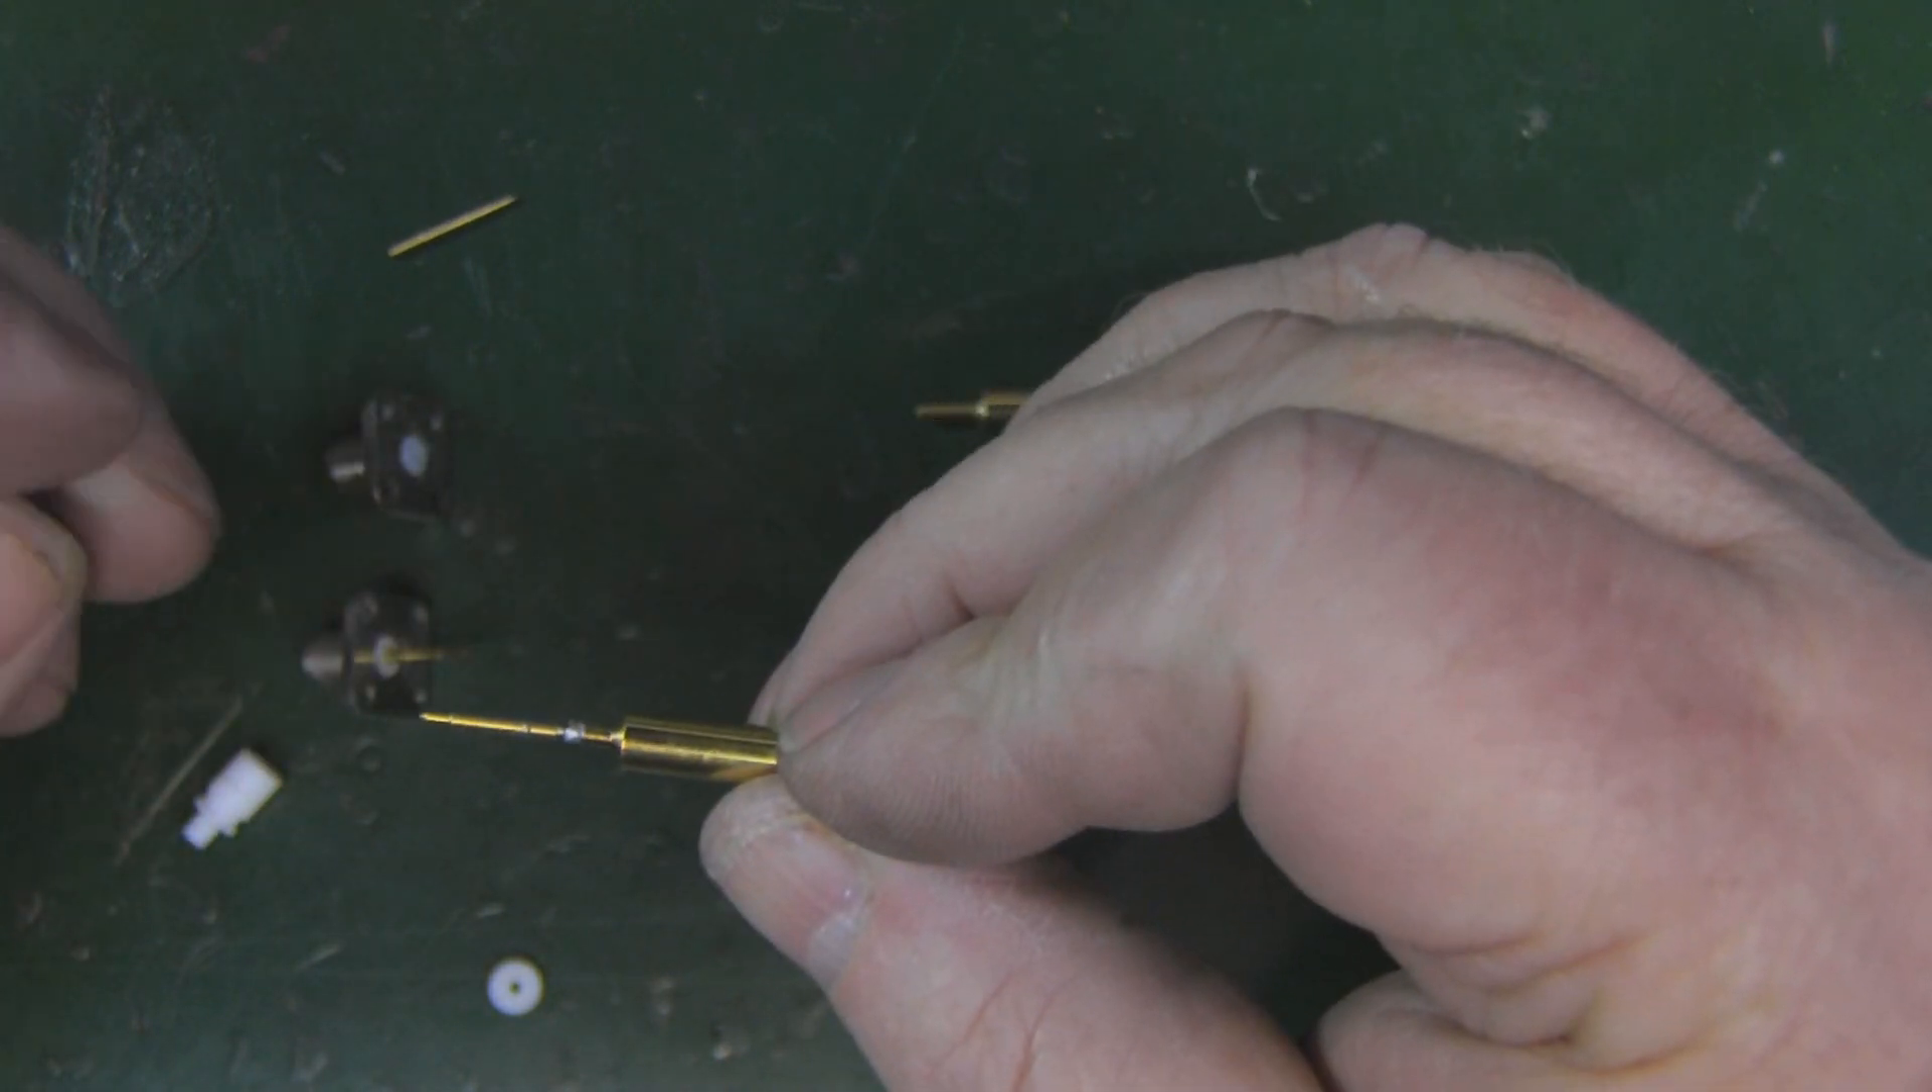Um i've soldered on the pin of one of the sma connectors onto the end of the element here and i can feed that onto there and then i can feed it into this sma connector.